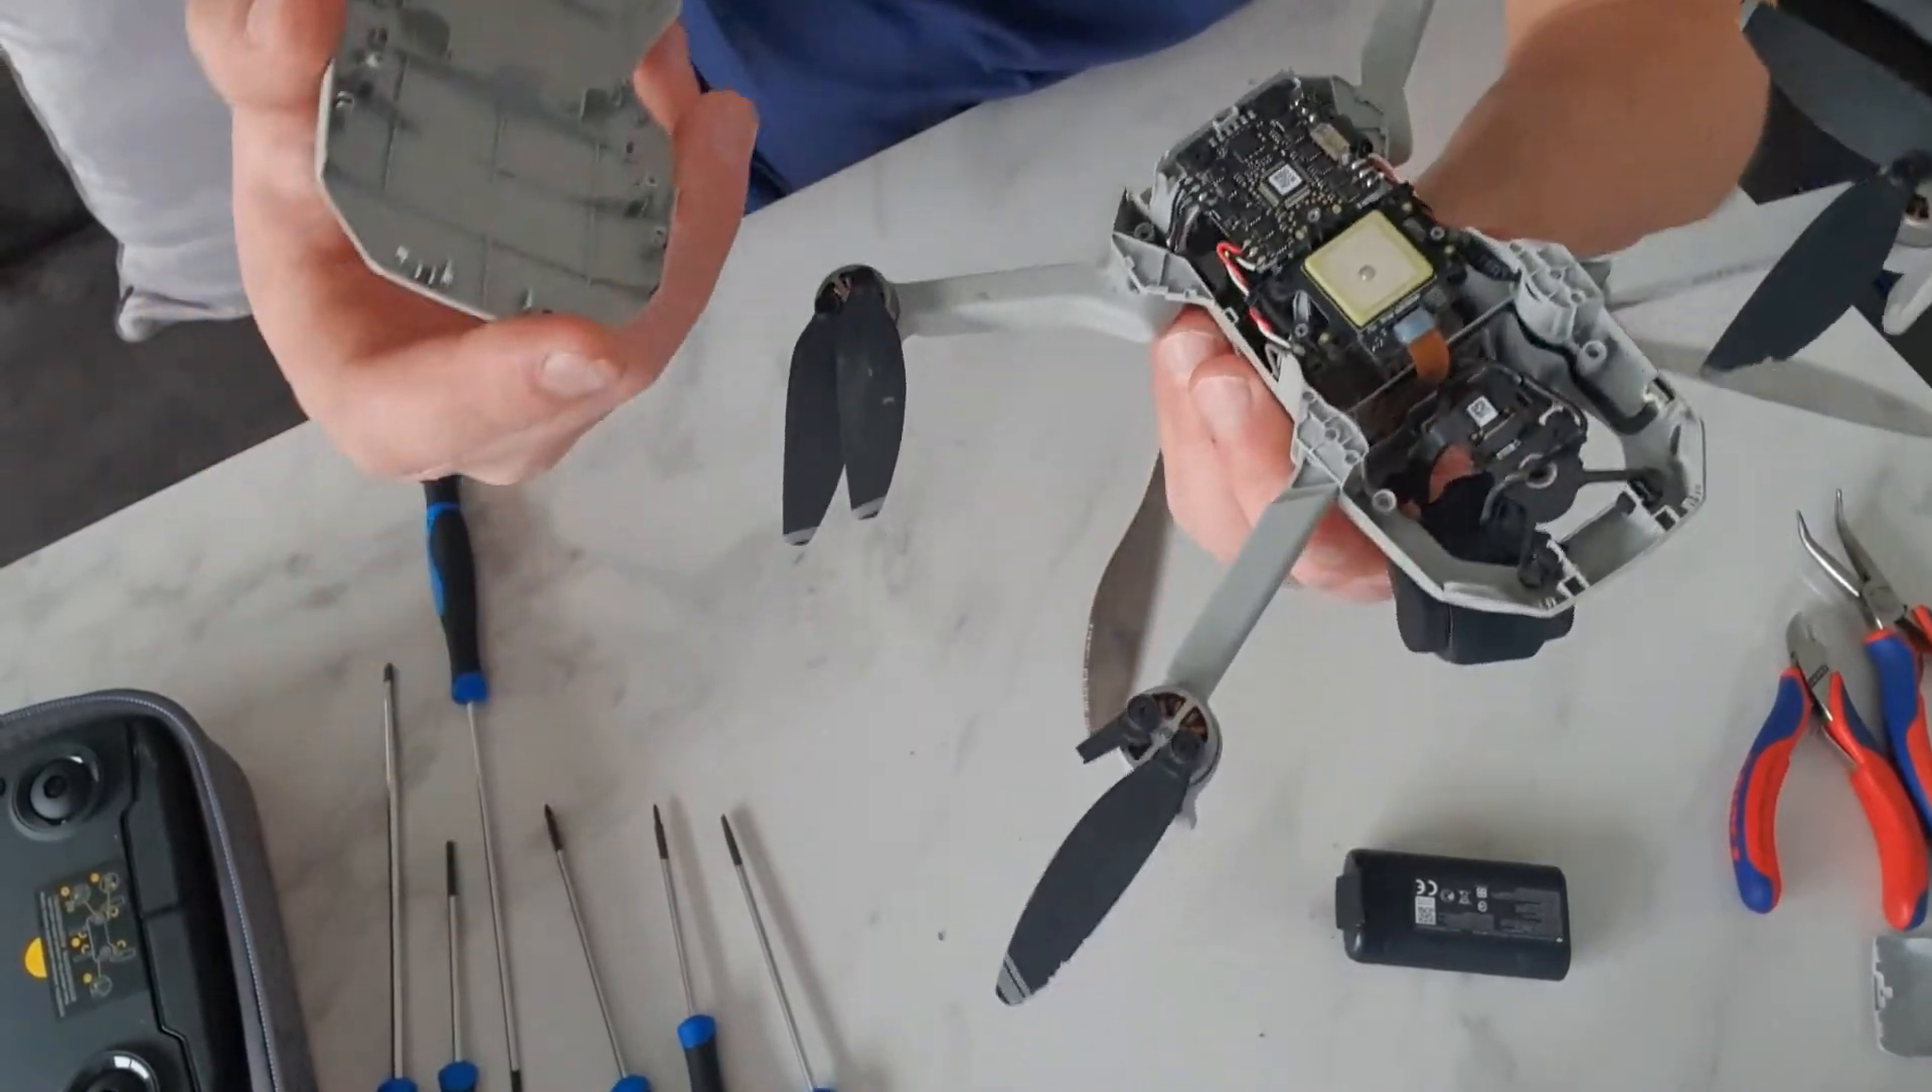And there we go. Top of the drone is off.